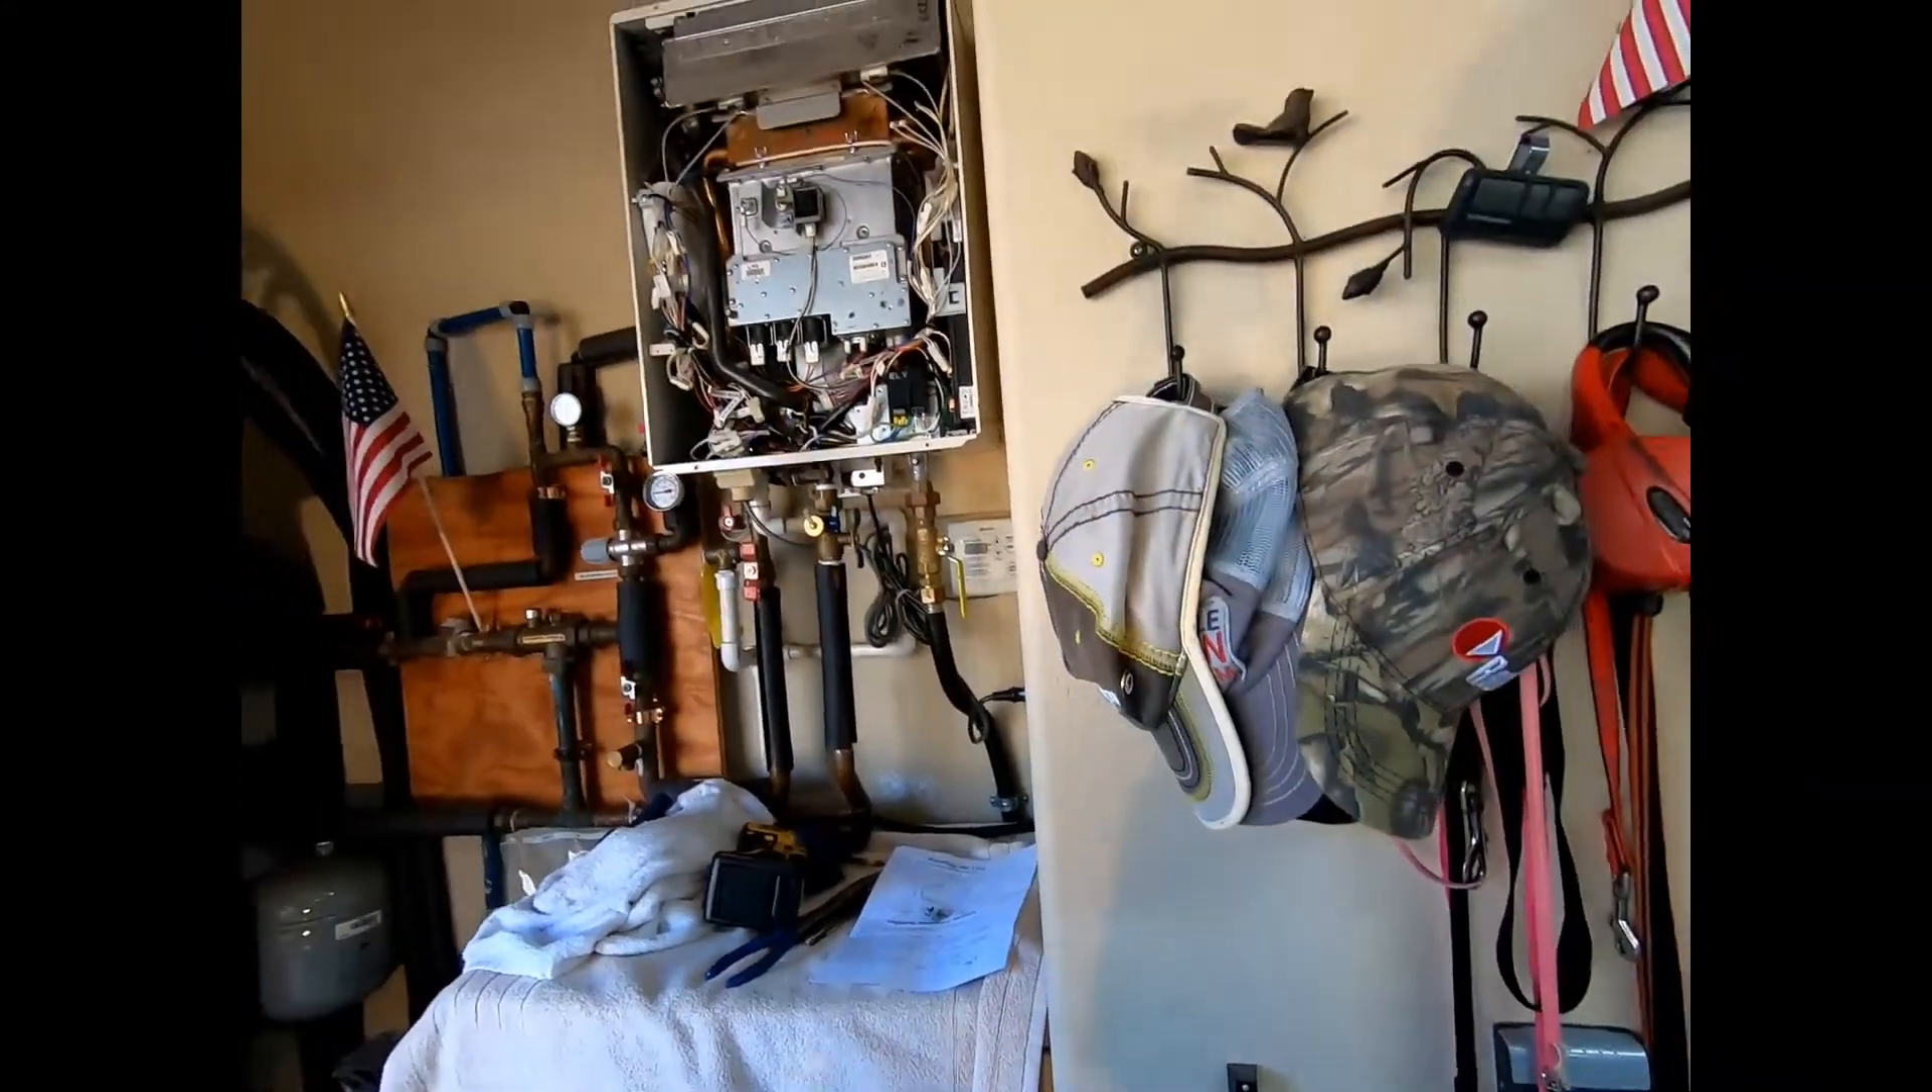The last thing we have to do now is close up the unit.